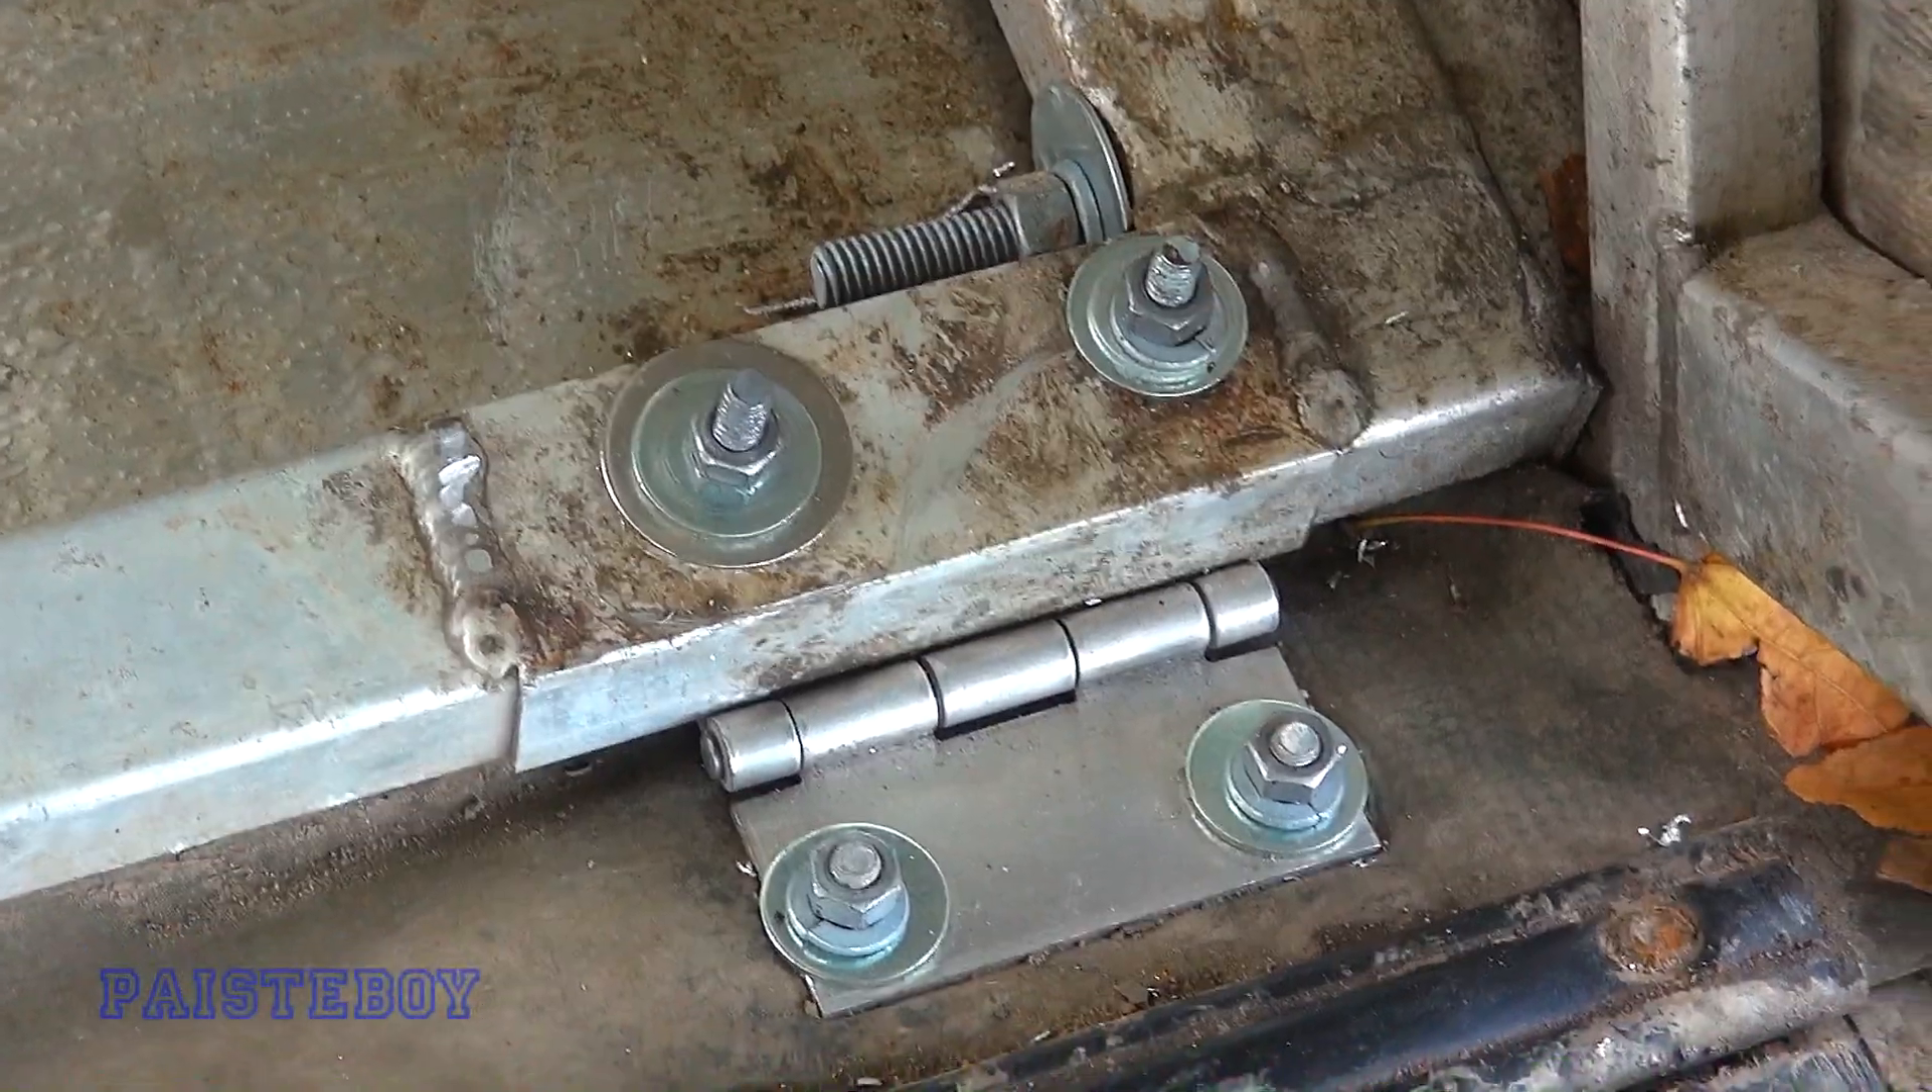We replaced this hinge down here brand new hinge aluminum.